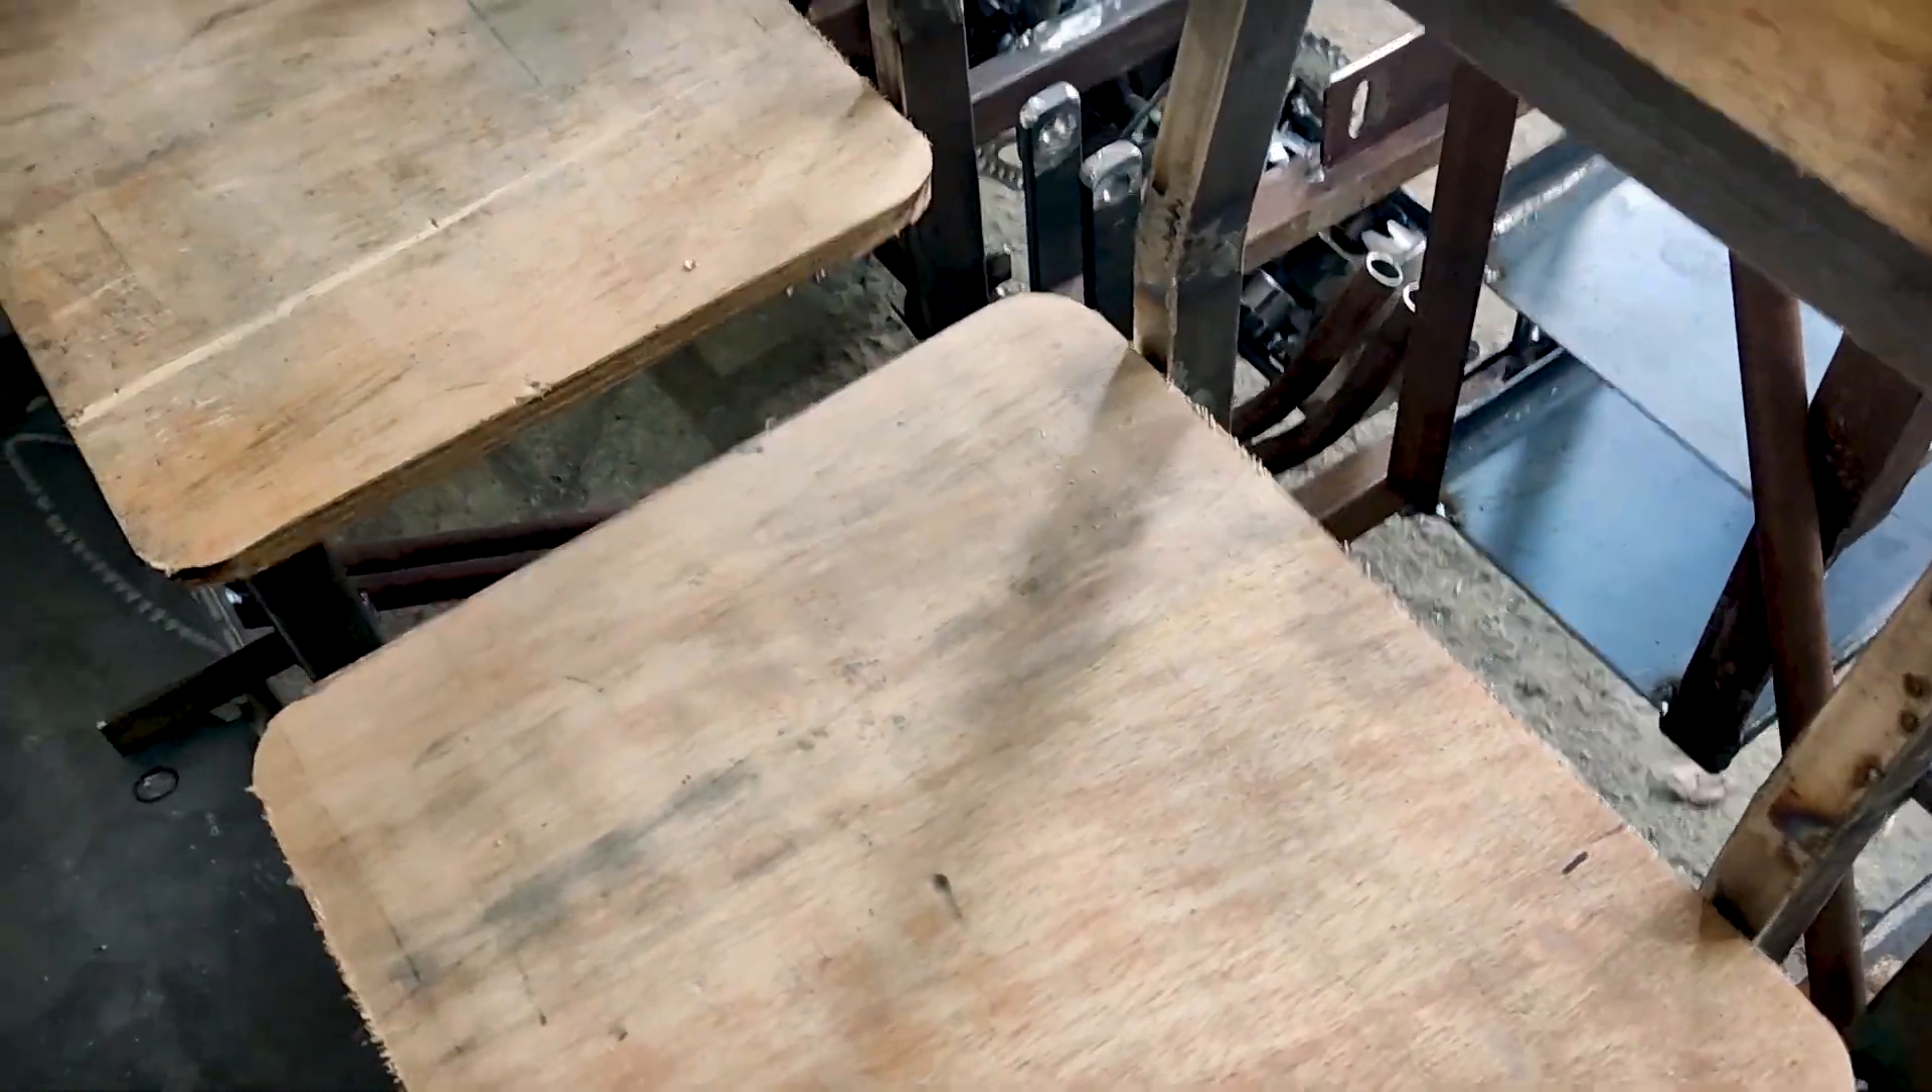O banco está solto ainda Tem que forrar esse banco ainda, colocar um estofado nele.